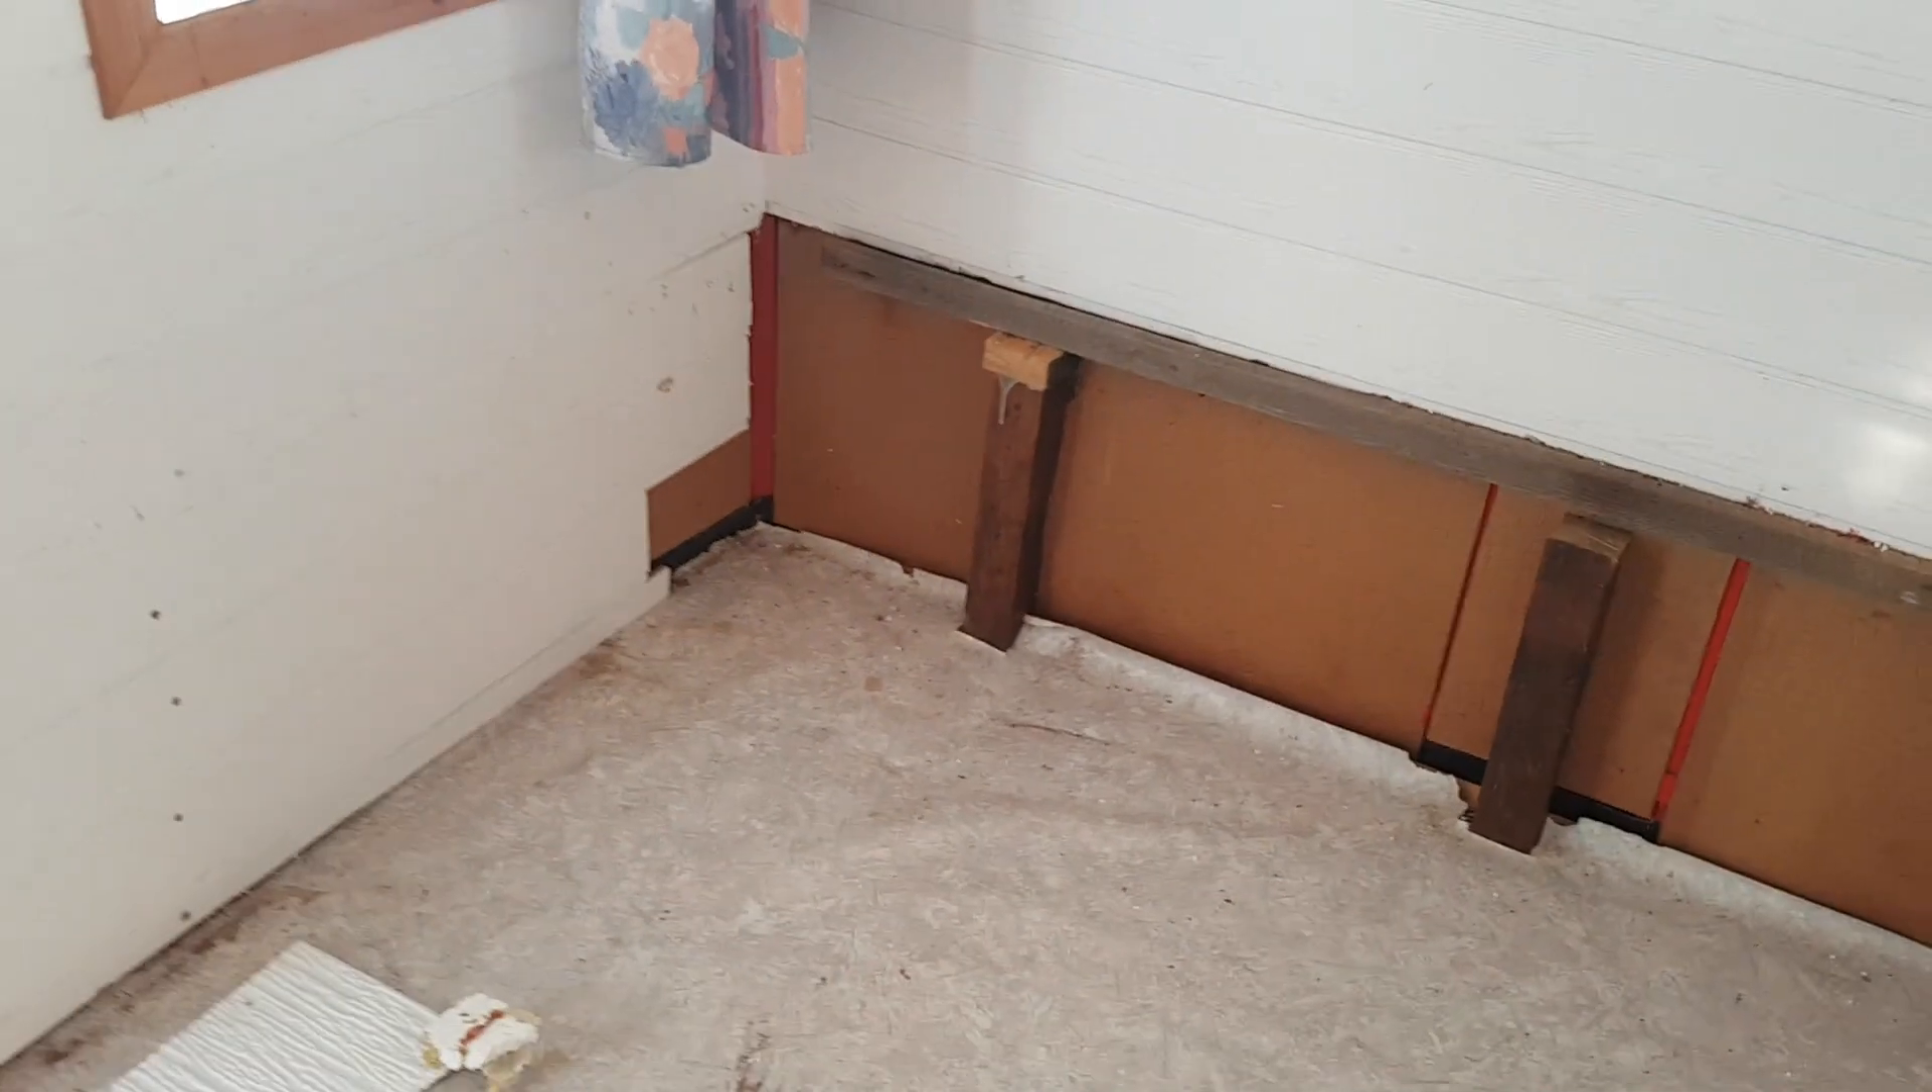Wie hier zu sehen ist, fehlen auch Teile der Wandverkleidung.